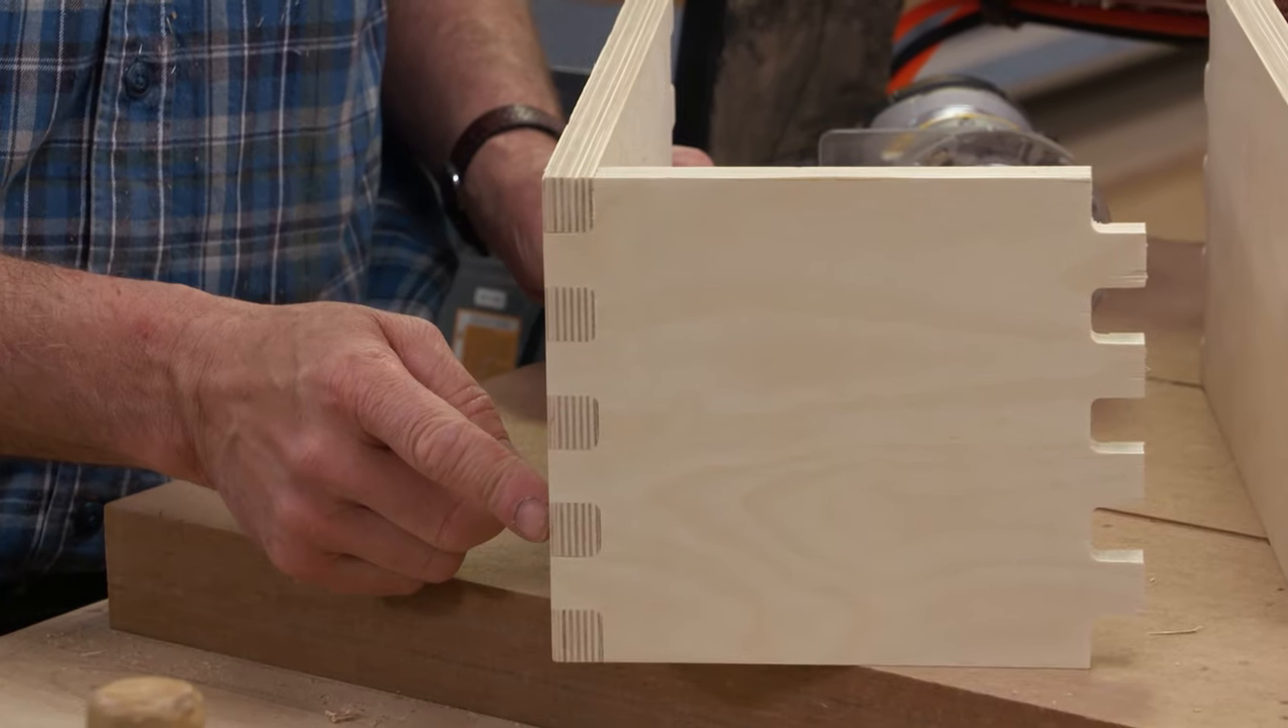Now, we've got a good fitting through tenon joint.